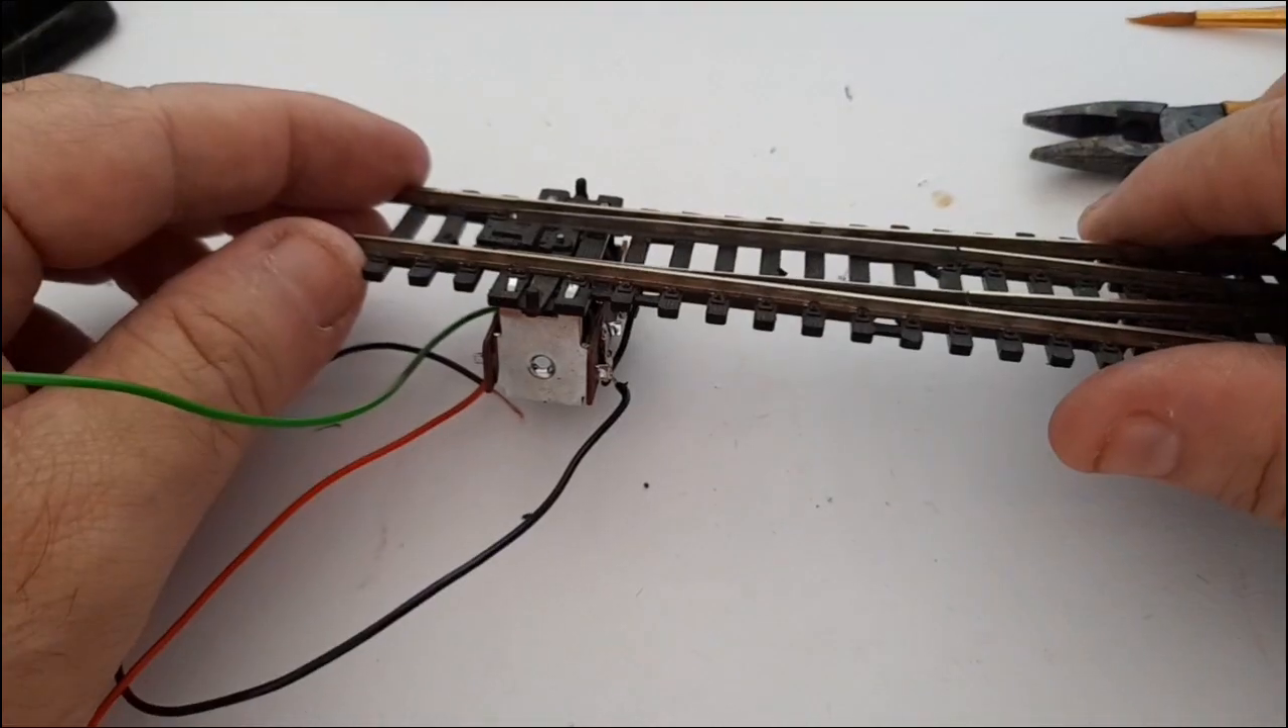So there we have a motor installed and ready to go.